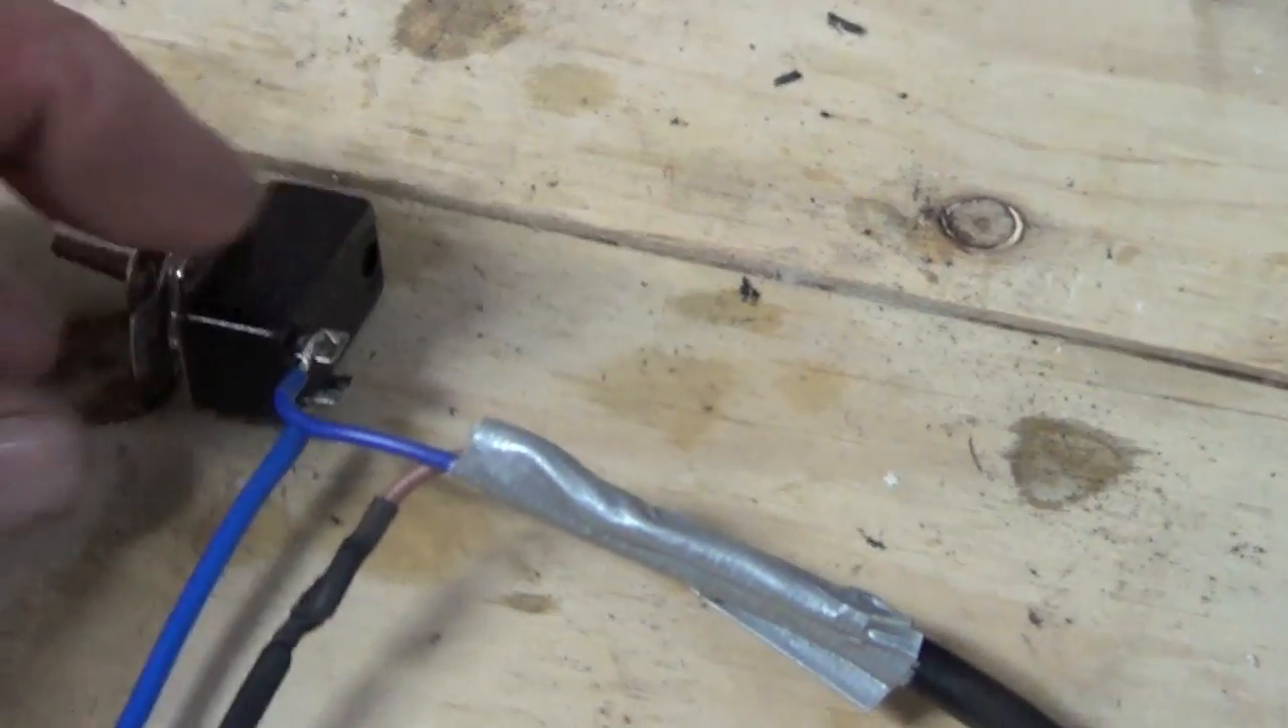Now guys, if you have the toggle switch, this wire here is the power from the adapter which has gone into that top terminal.